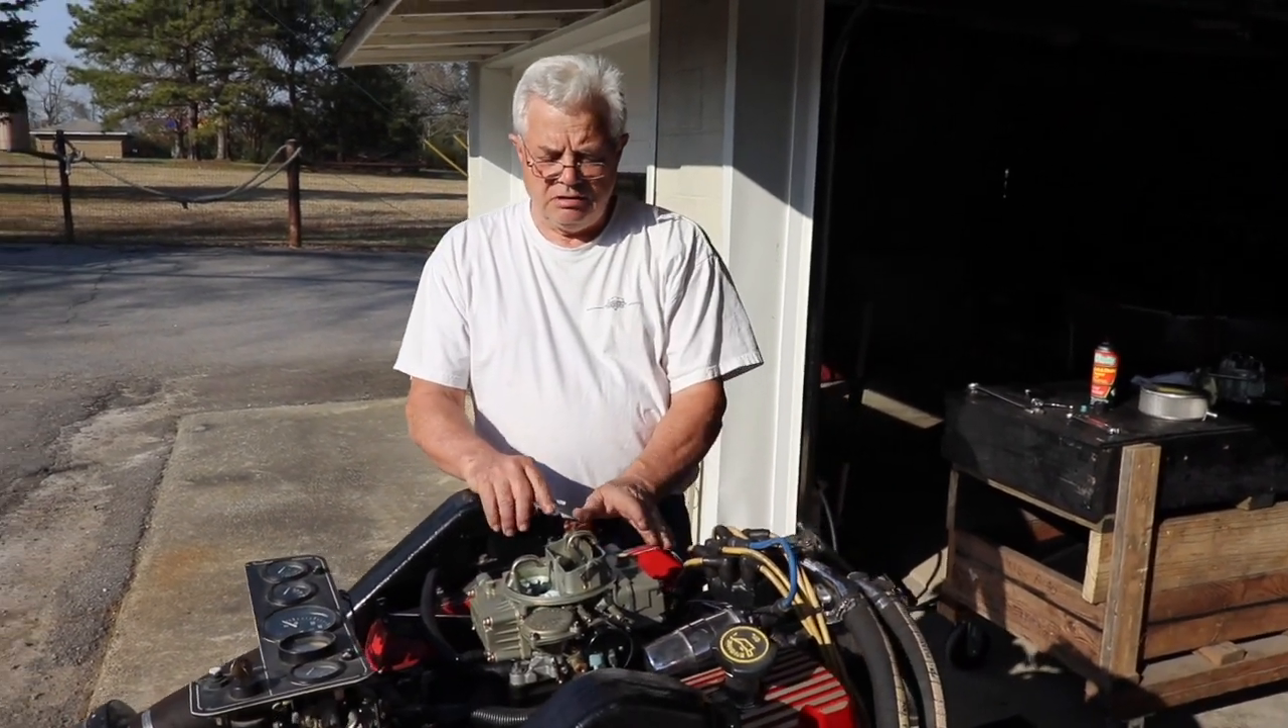We've got our carburetor on the engine now.